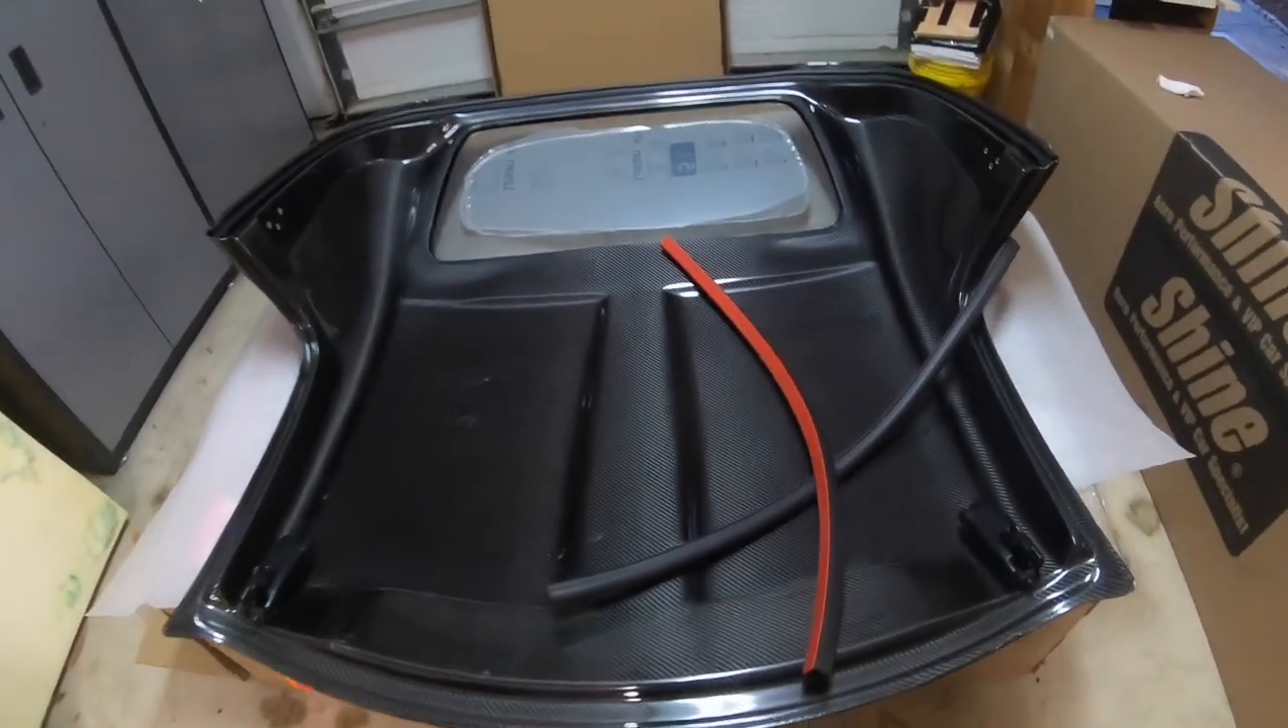So, the top is so far good except for these two rubber seals. I'm going to leave them off now for now.